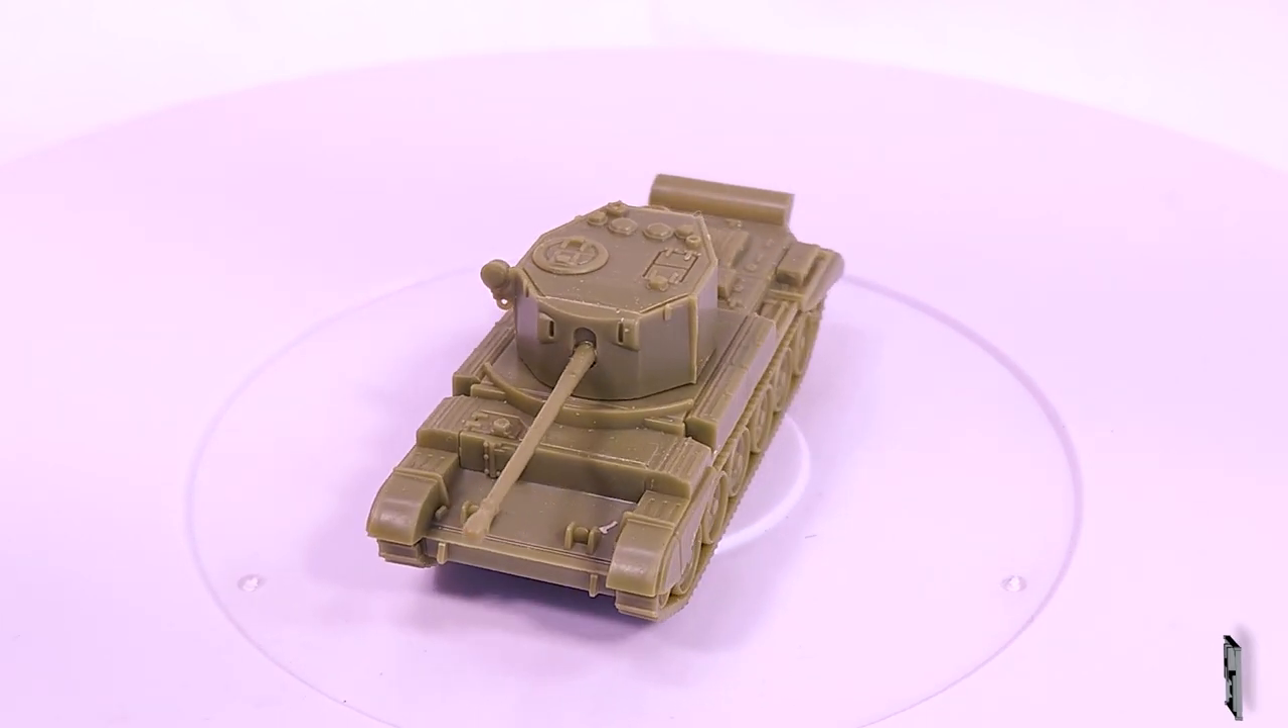We can use the miracle of magnets to drop the turret nicely into place. Nice and easy. And that's it.